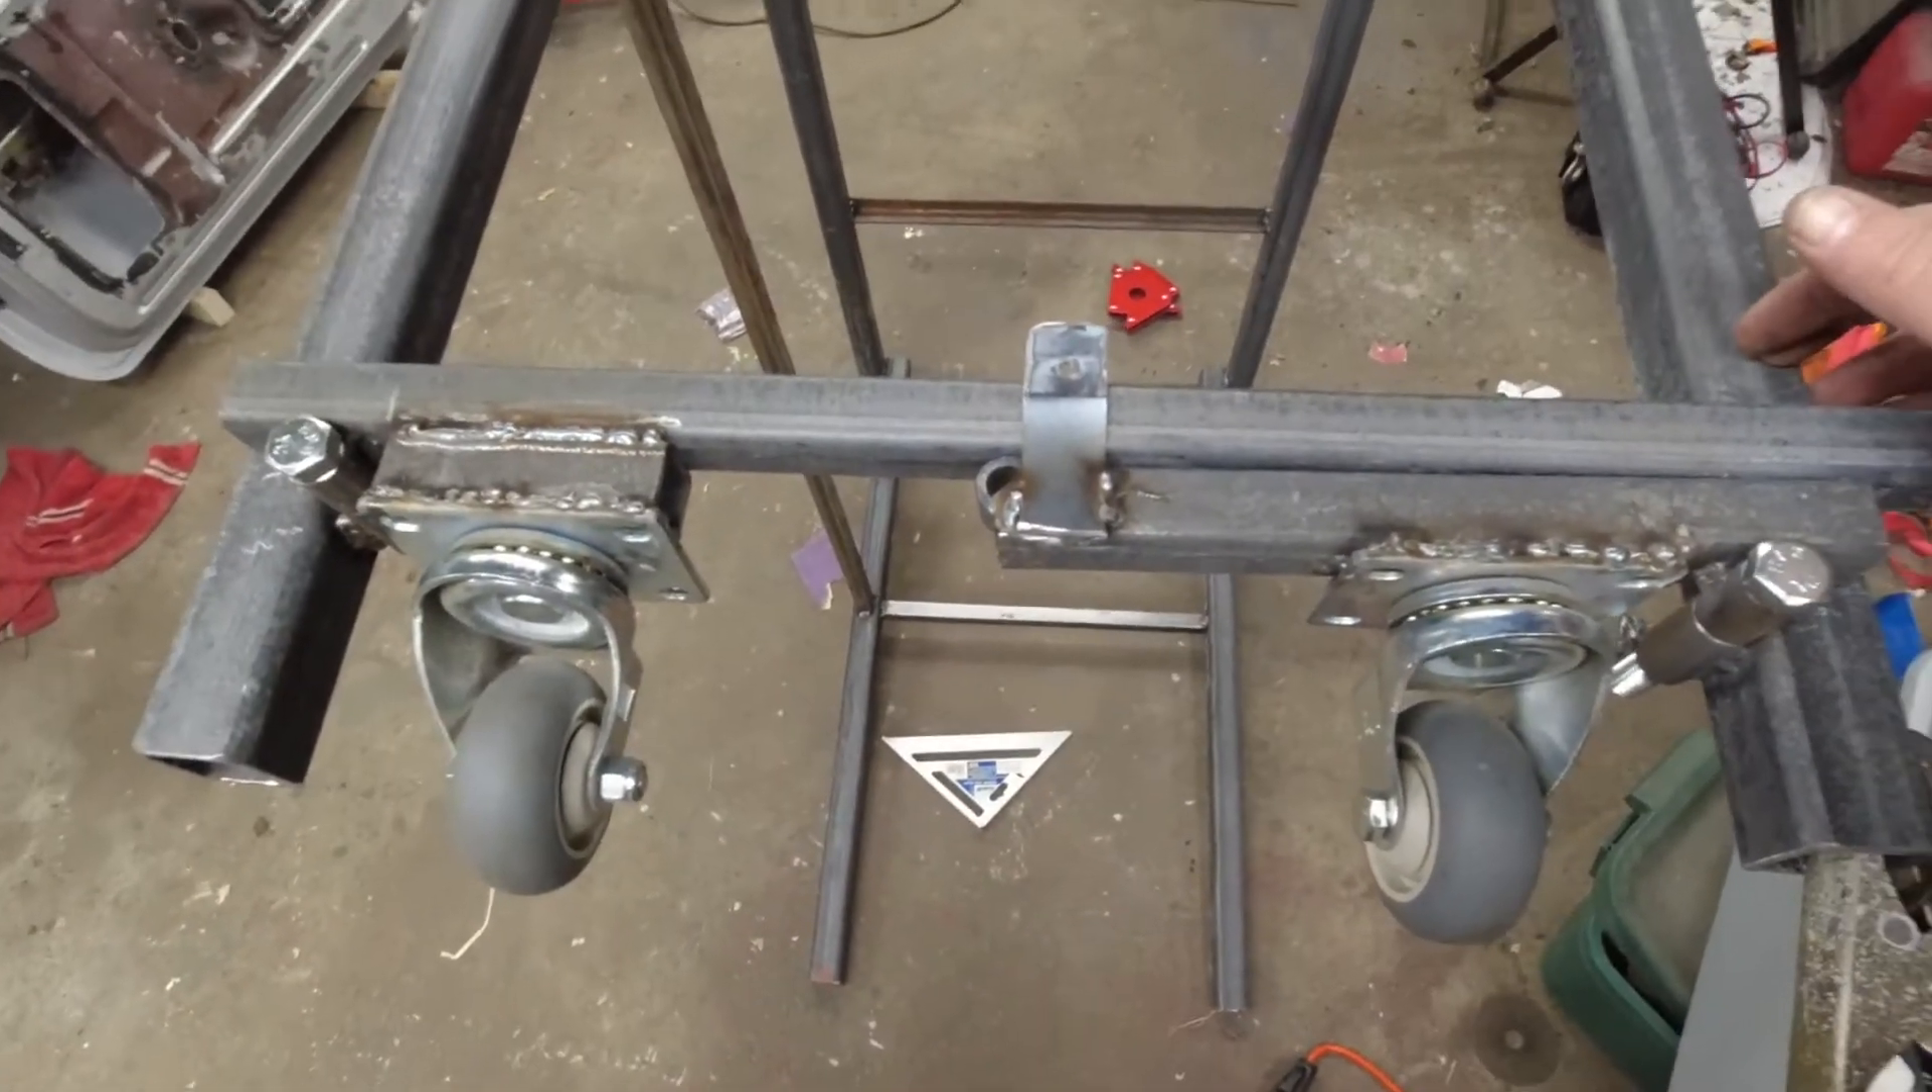All right, so that's the wheel assembly basically built.